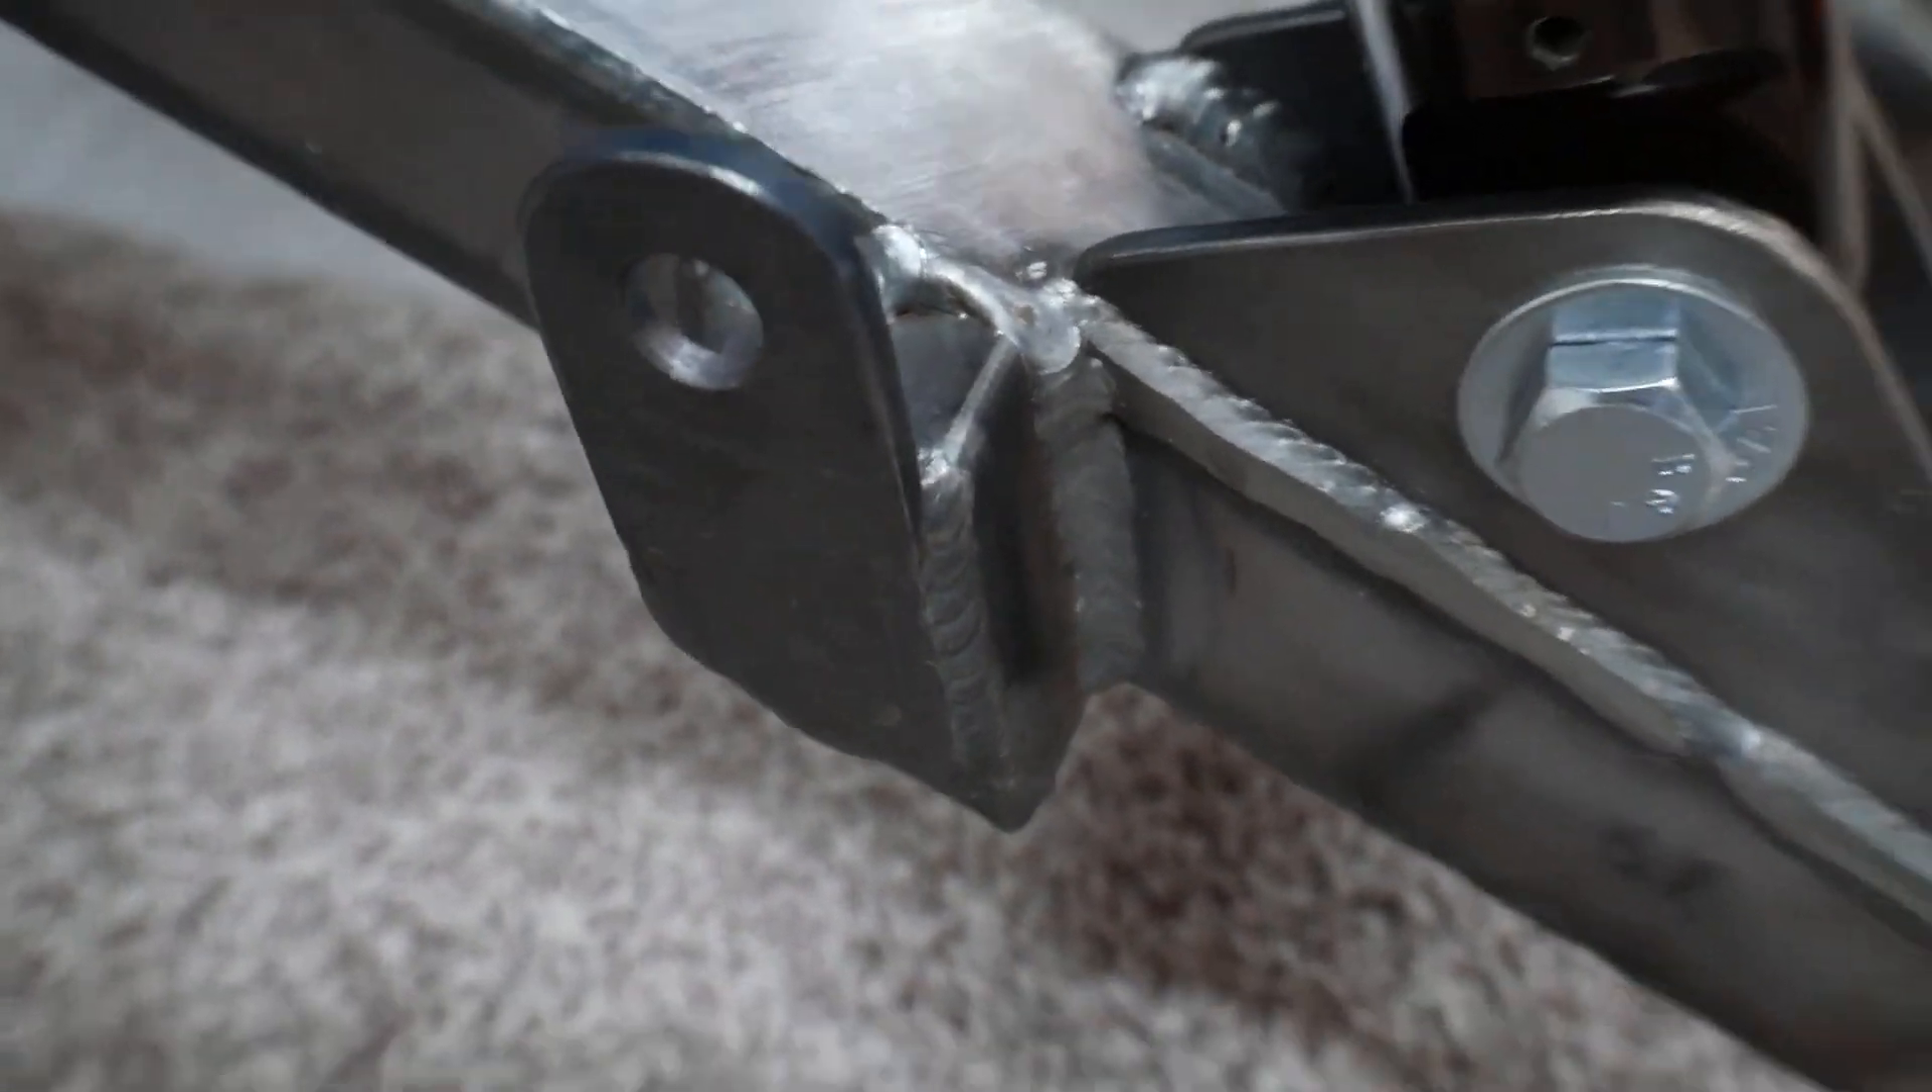All right now I've got the bracket down here all welded in ready to go.